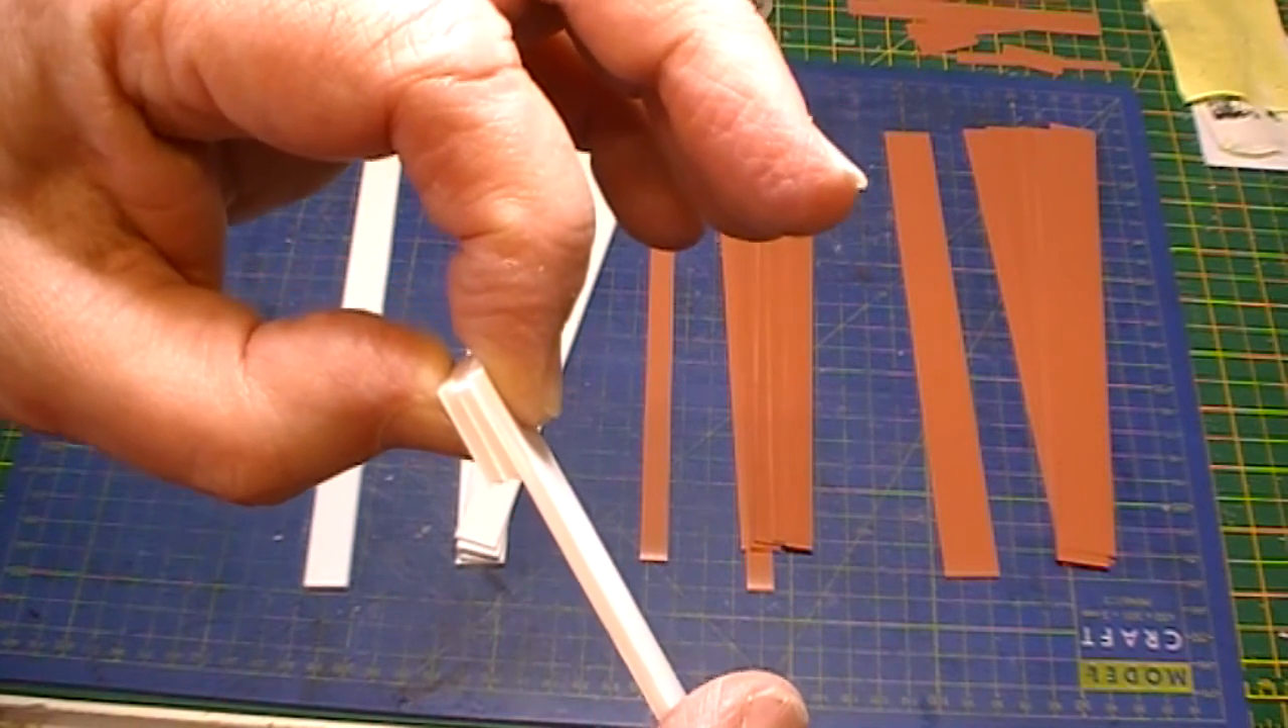We have three pieces of two millimeter plasticard sandwiched together this forming the bottom part of the buttress and this forming the wide part which is at the top.